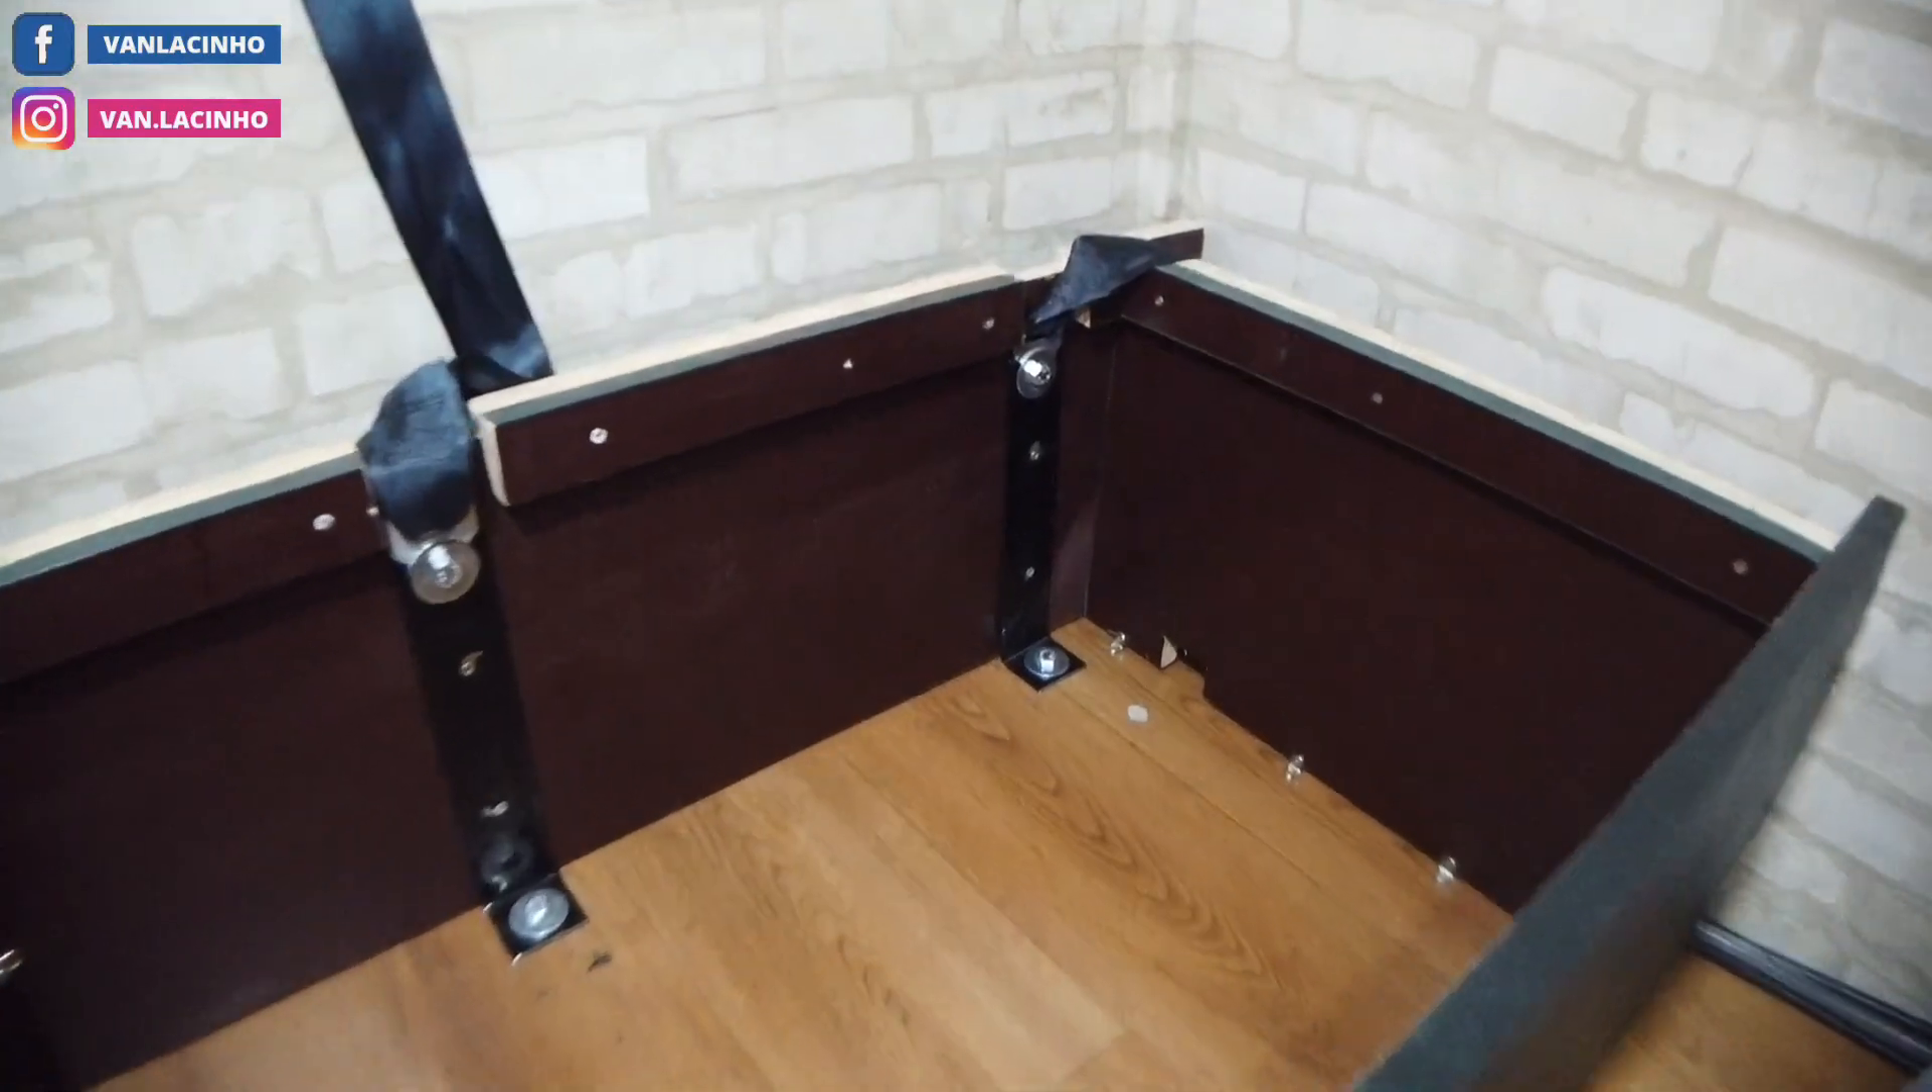Terminamos de colocar os cintos de segurança, vou mostrar aqui bem pertinho.